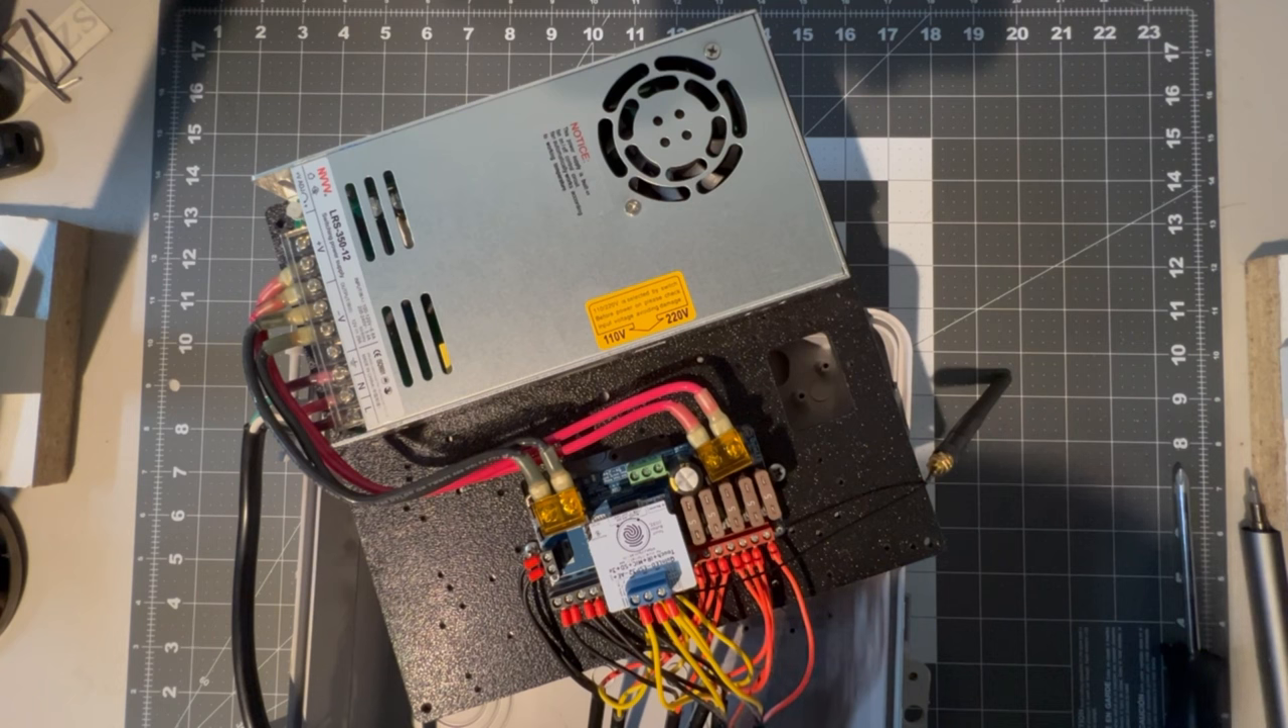And there we have all the wiring done so we can go ahead and drop the mounting plate down into the enclosure and get everything screwed in.